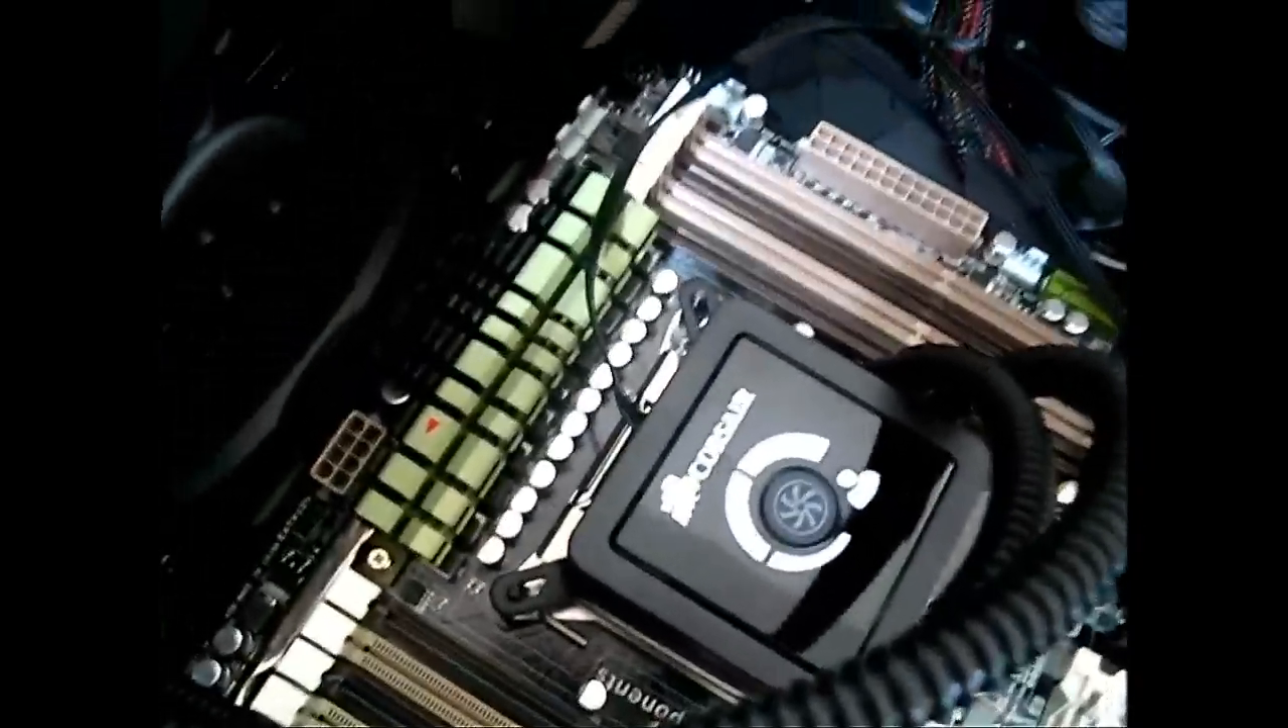Now, we have the cold plate, and the pump, uh, on top of our CPU.